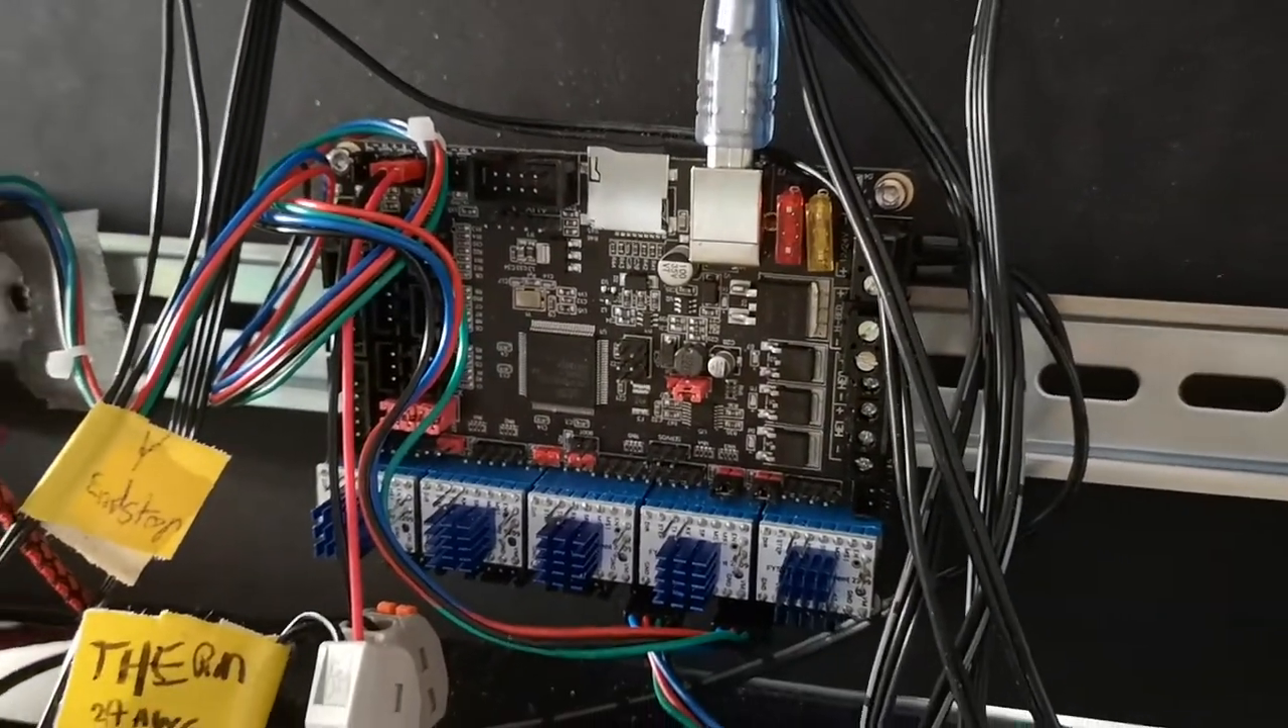Some of the connectors are starting to get wired up.